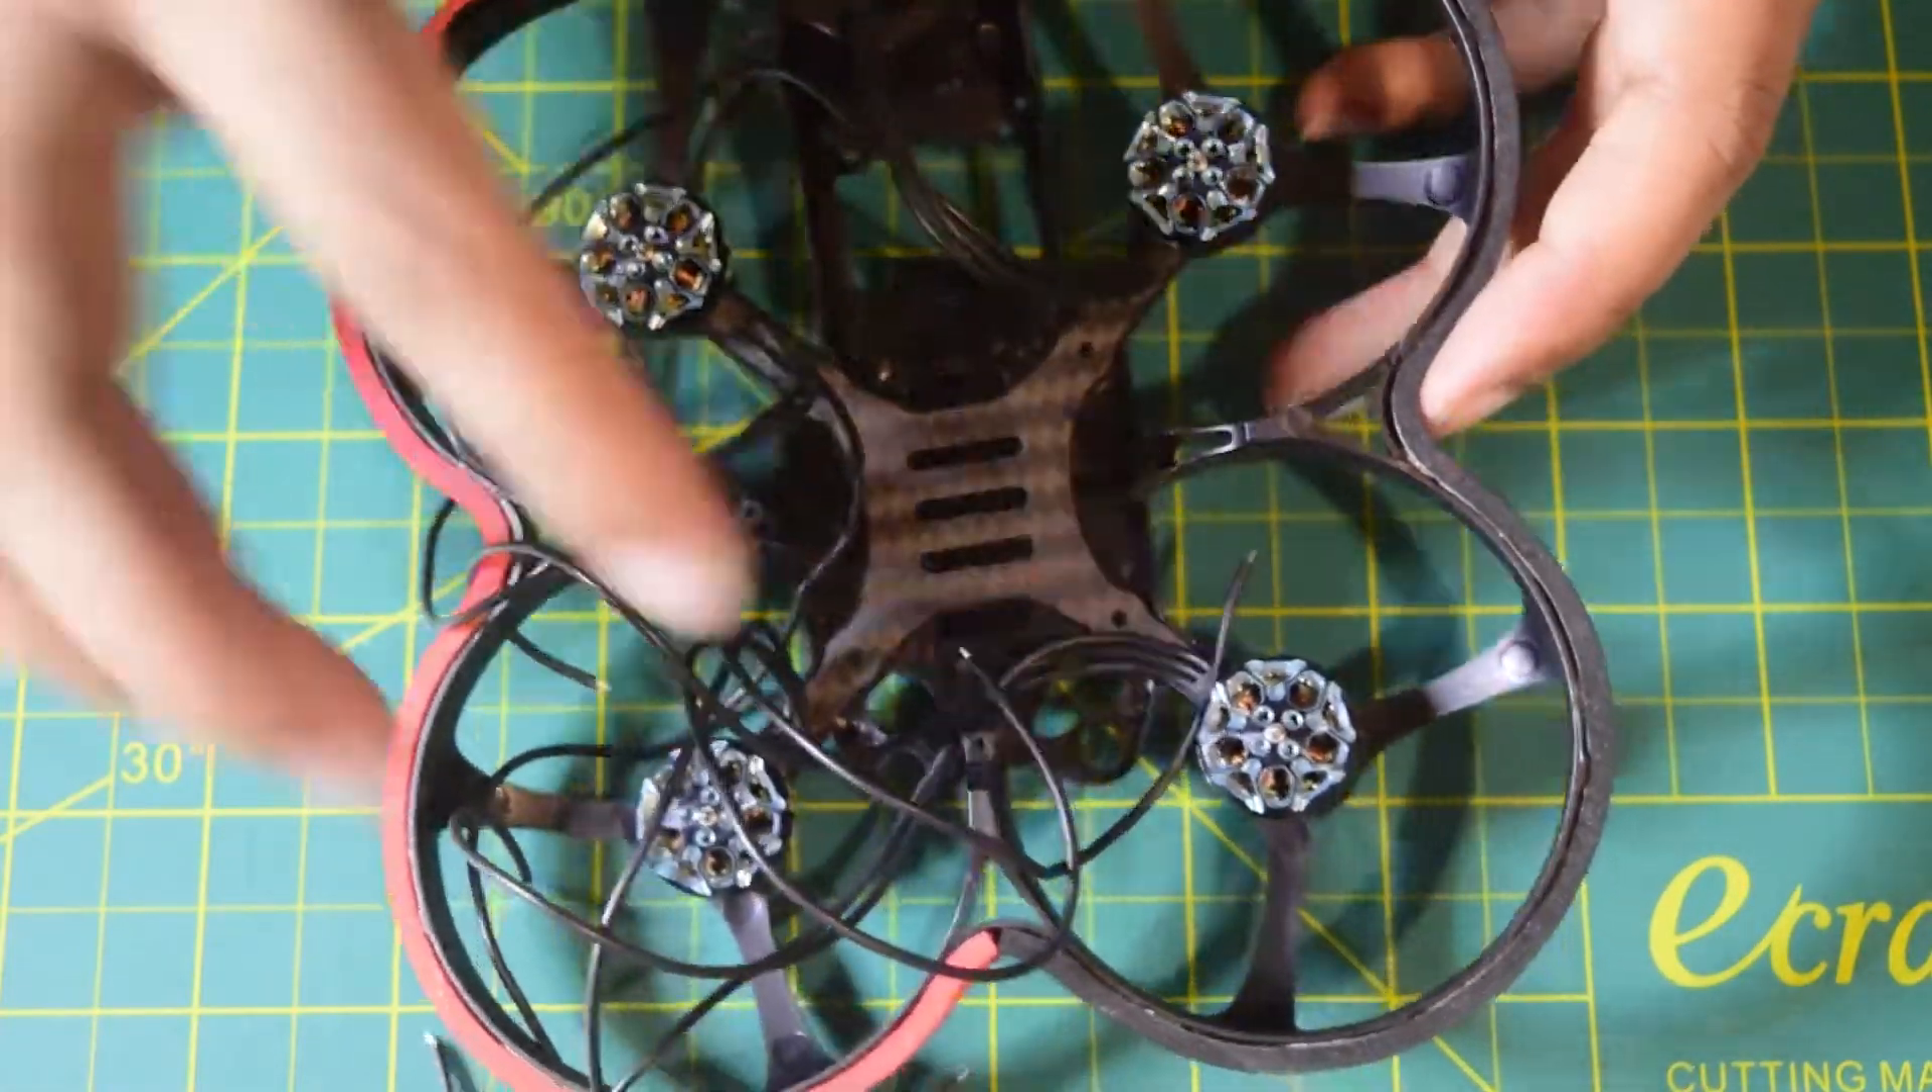As you can see guys i have already installed all the four motor following the same procedure.